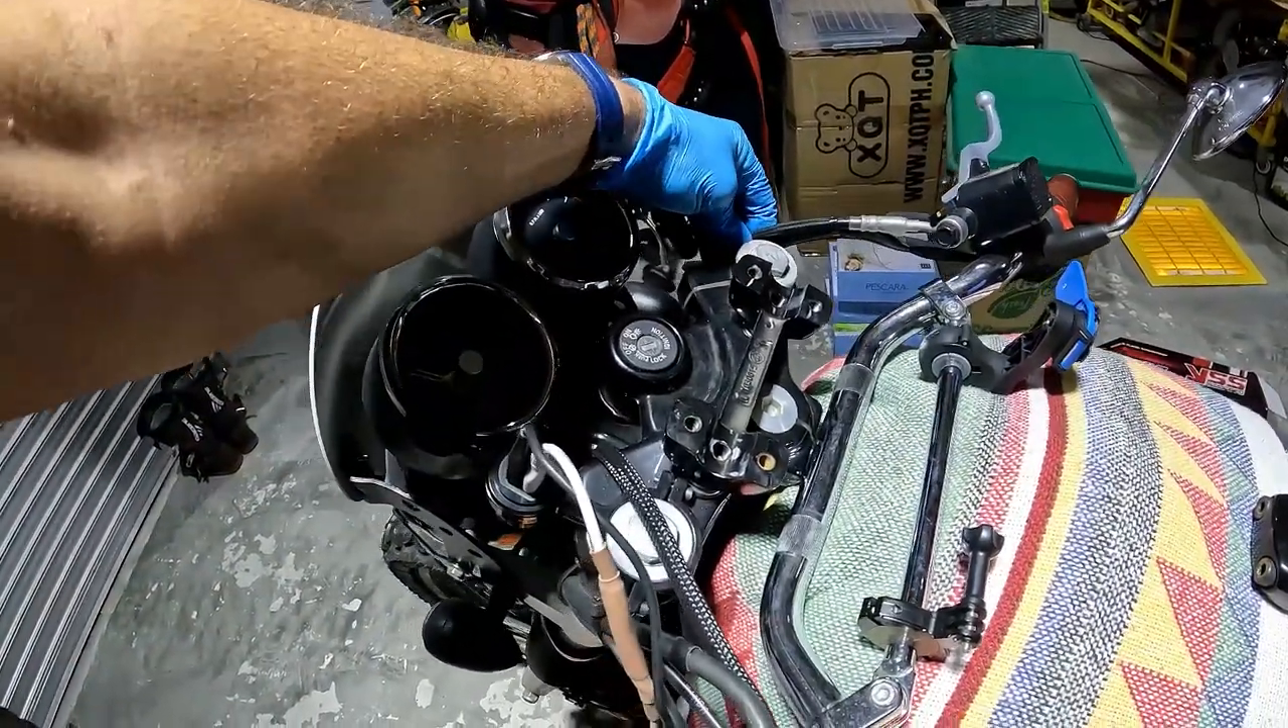I carefully removed the handlebars and just slid them out of the way here.